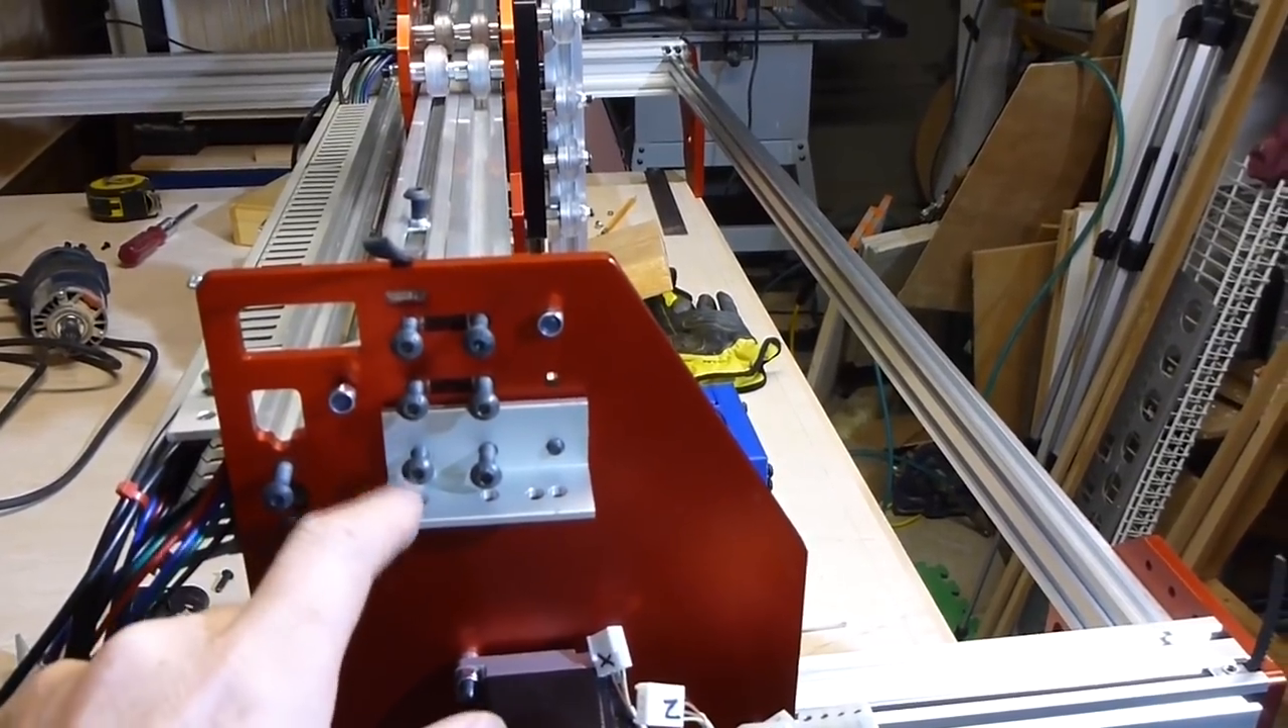I'm using one of these standard uh right angle uh brackets and it fits right on there right perfectly.